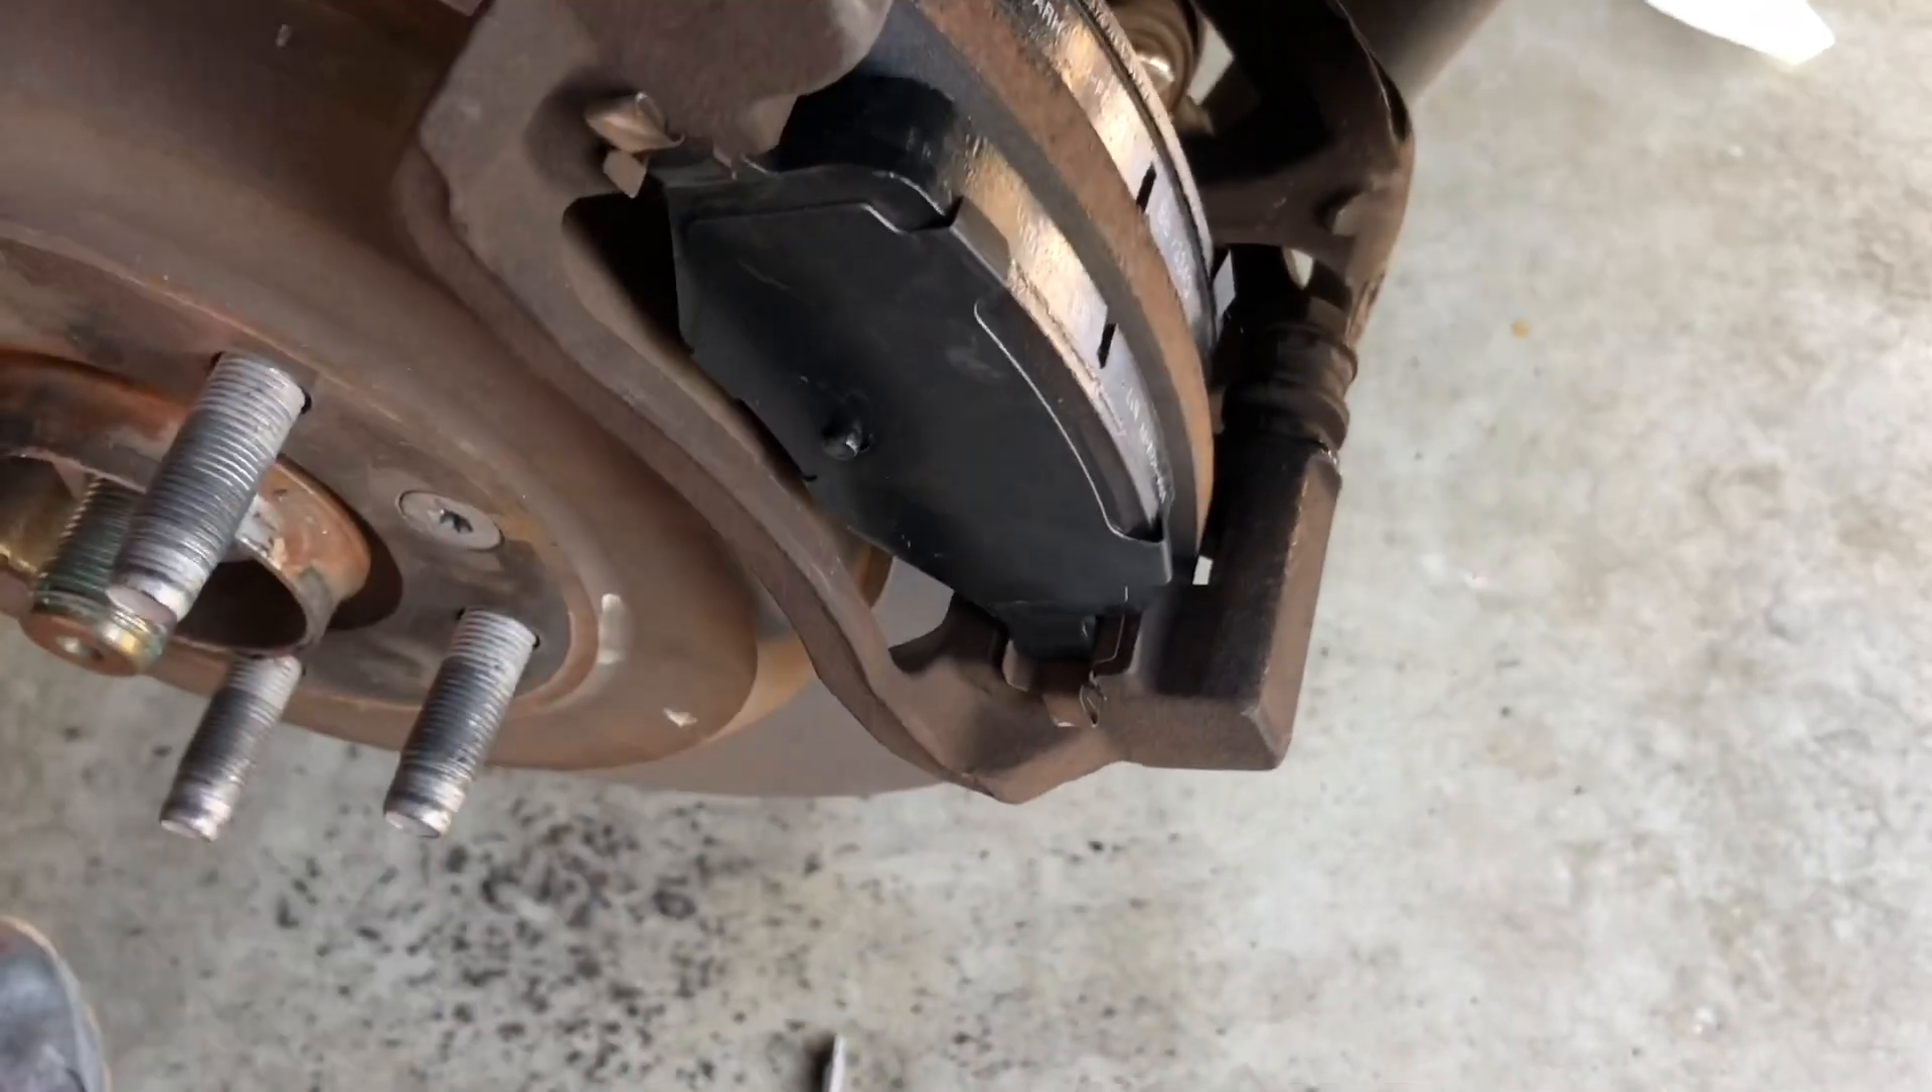Brake pads are installed.